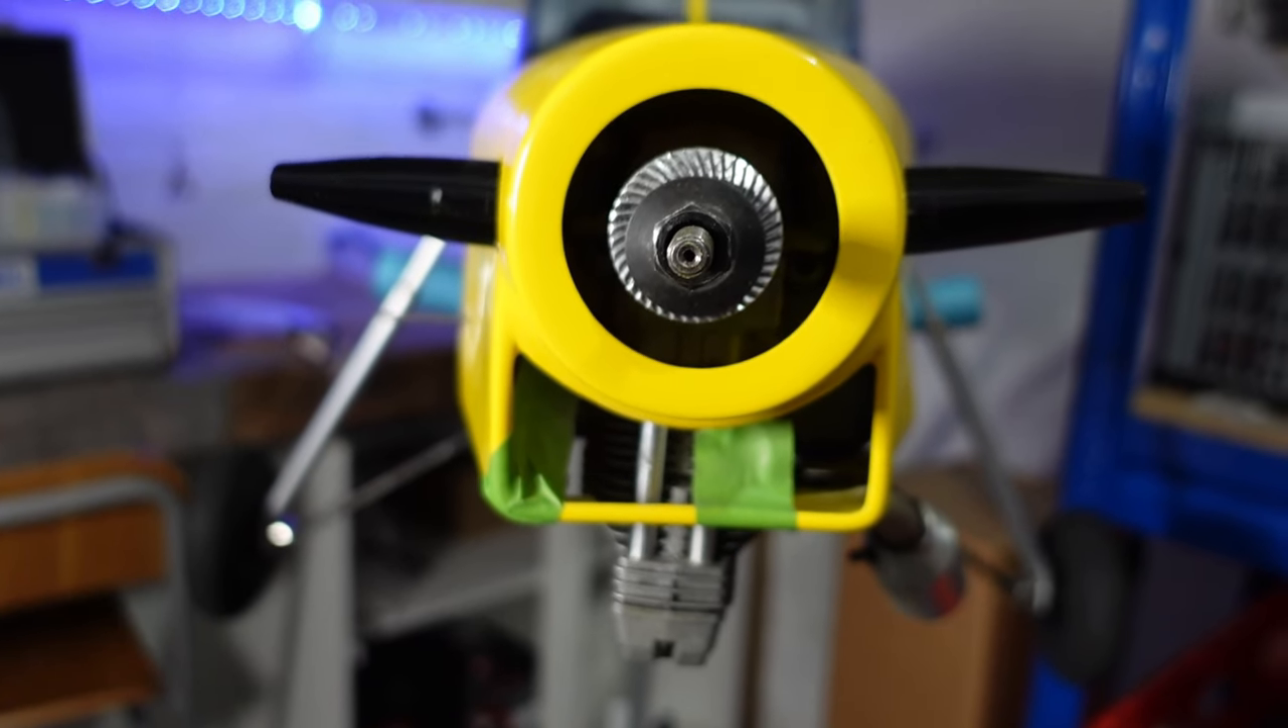I've just adjusted the cowl slightly actually while I've been just messing around here with the camera and as you can see that's a lot more central now.